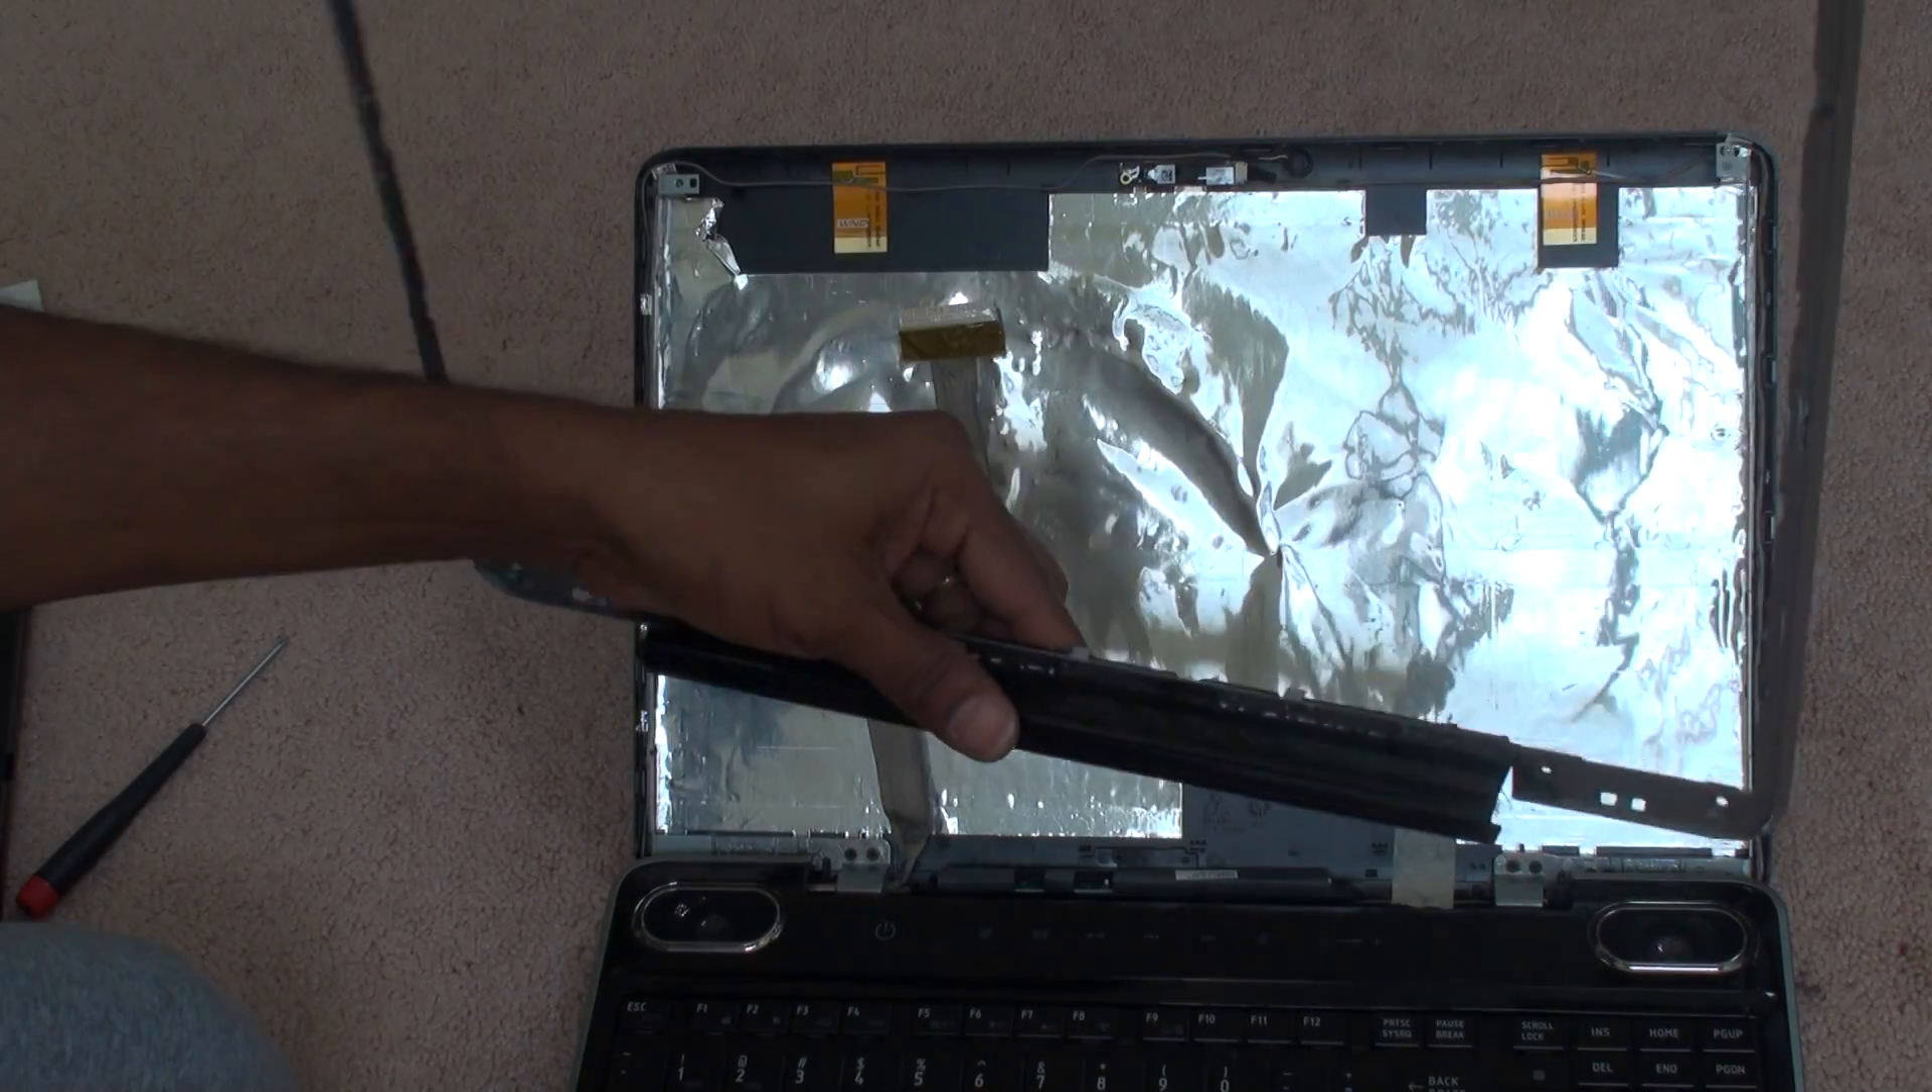Now you notice this bezel frame is out.